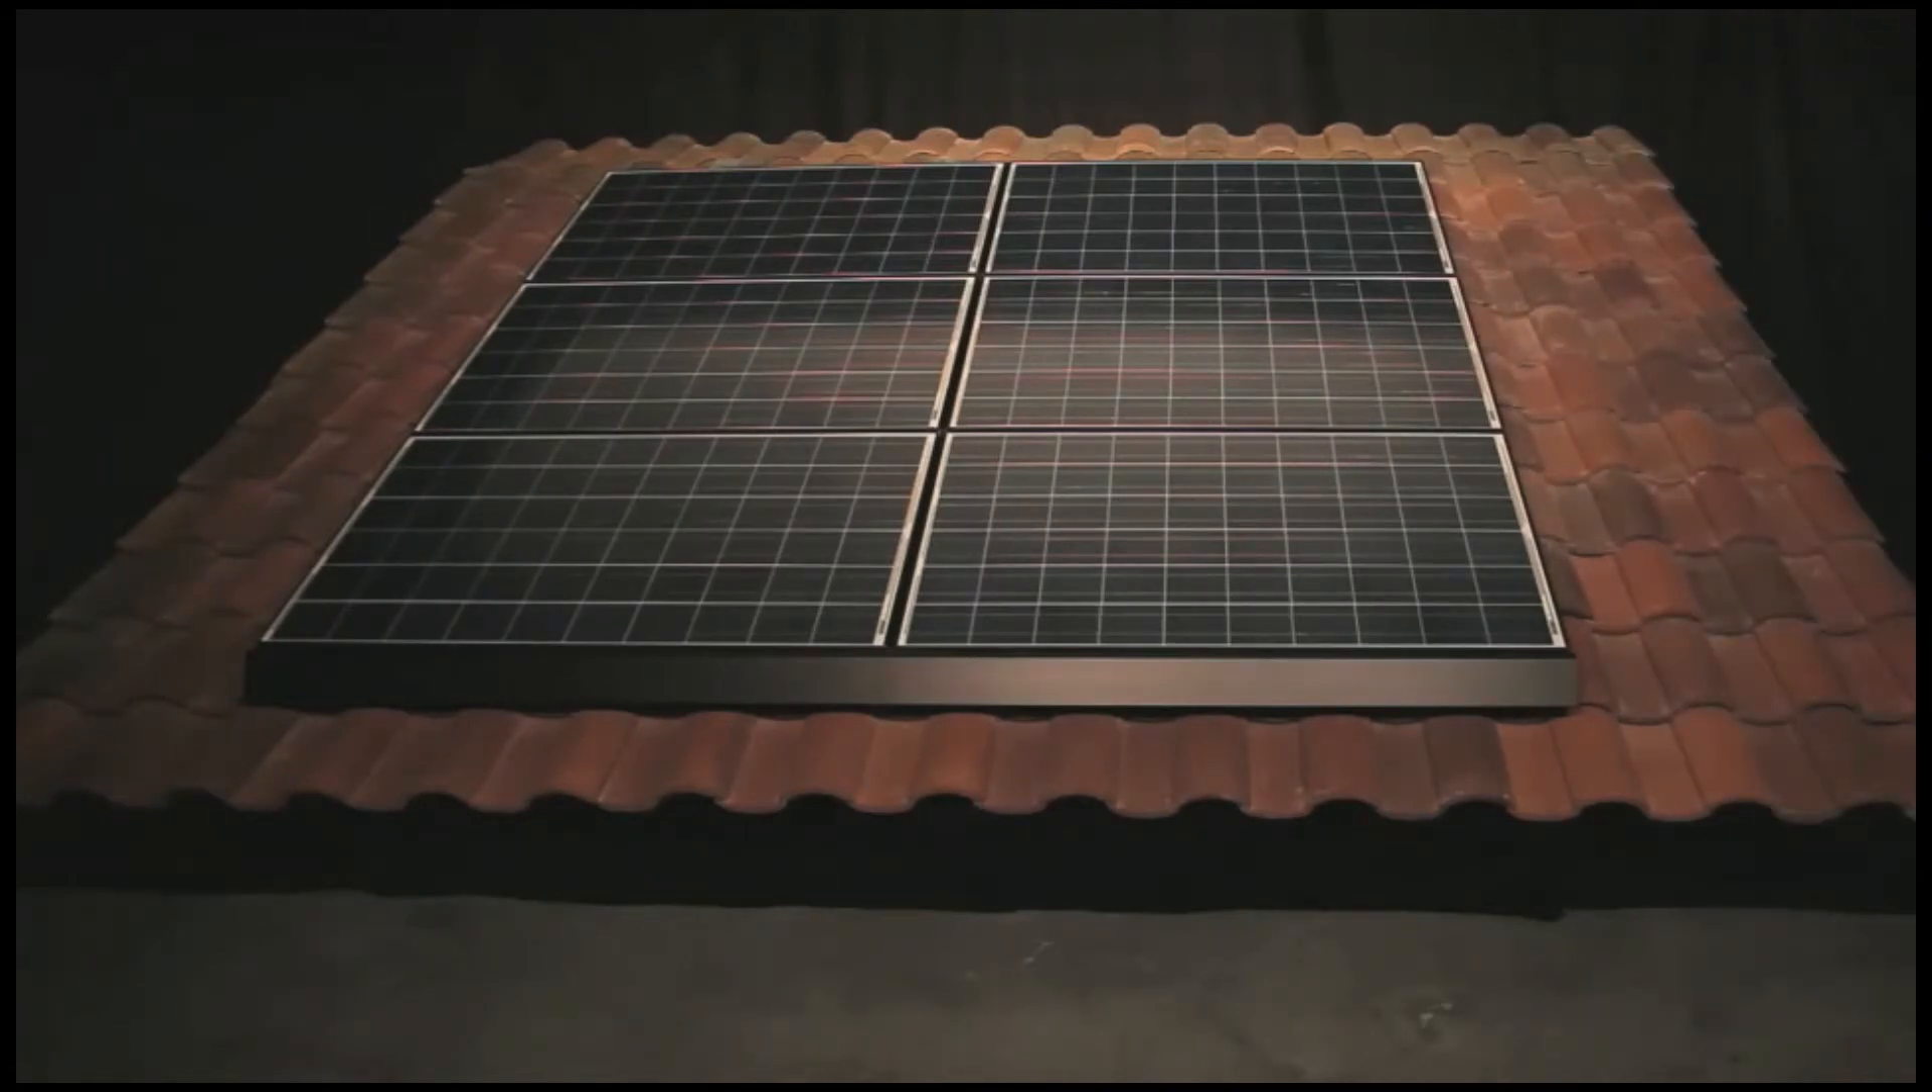This completes the installation of a zep solar z -span array on a curved tile roof.